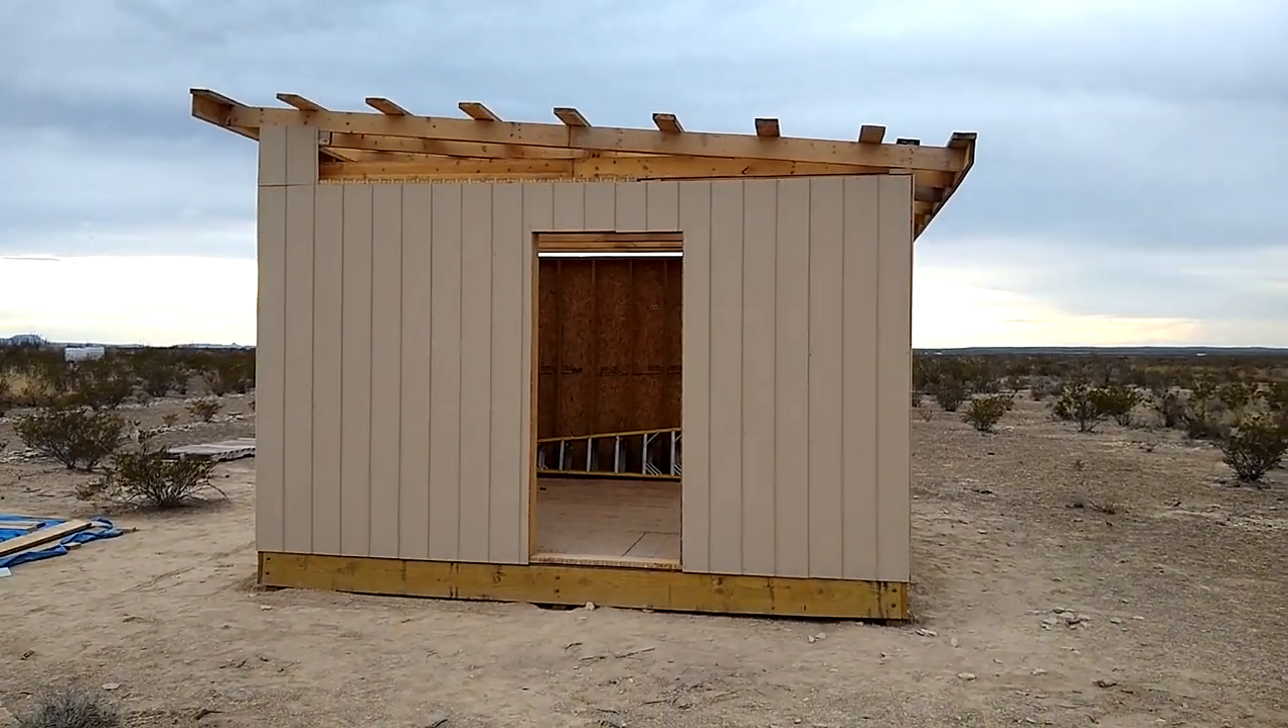So we have most of the siding up on our little building here.